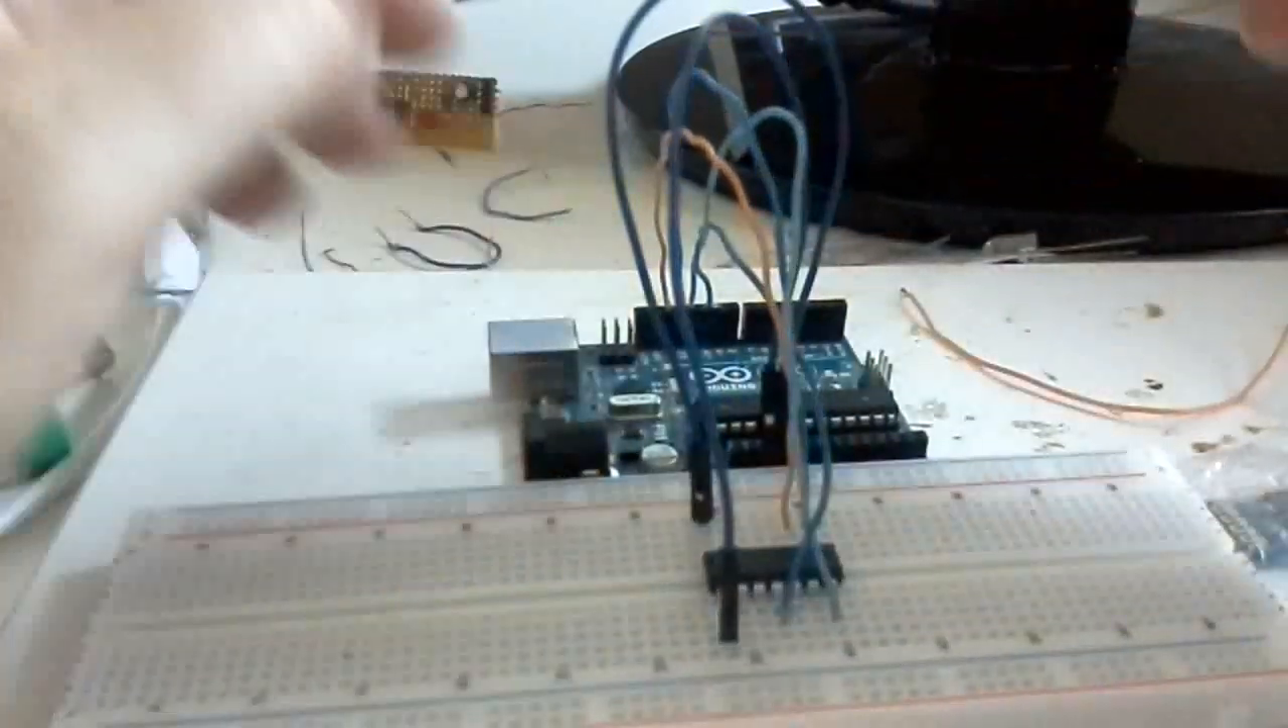¿Qué falta? pues nos falta ponerle un condensador.